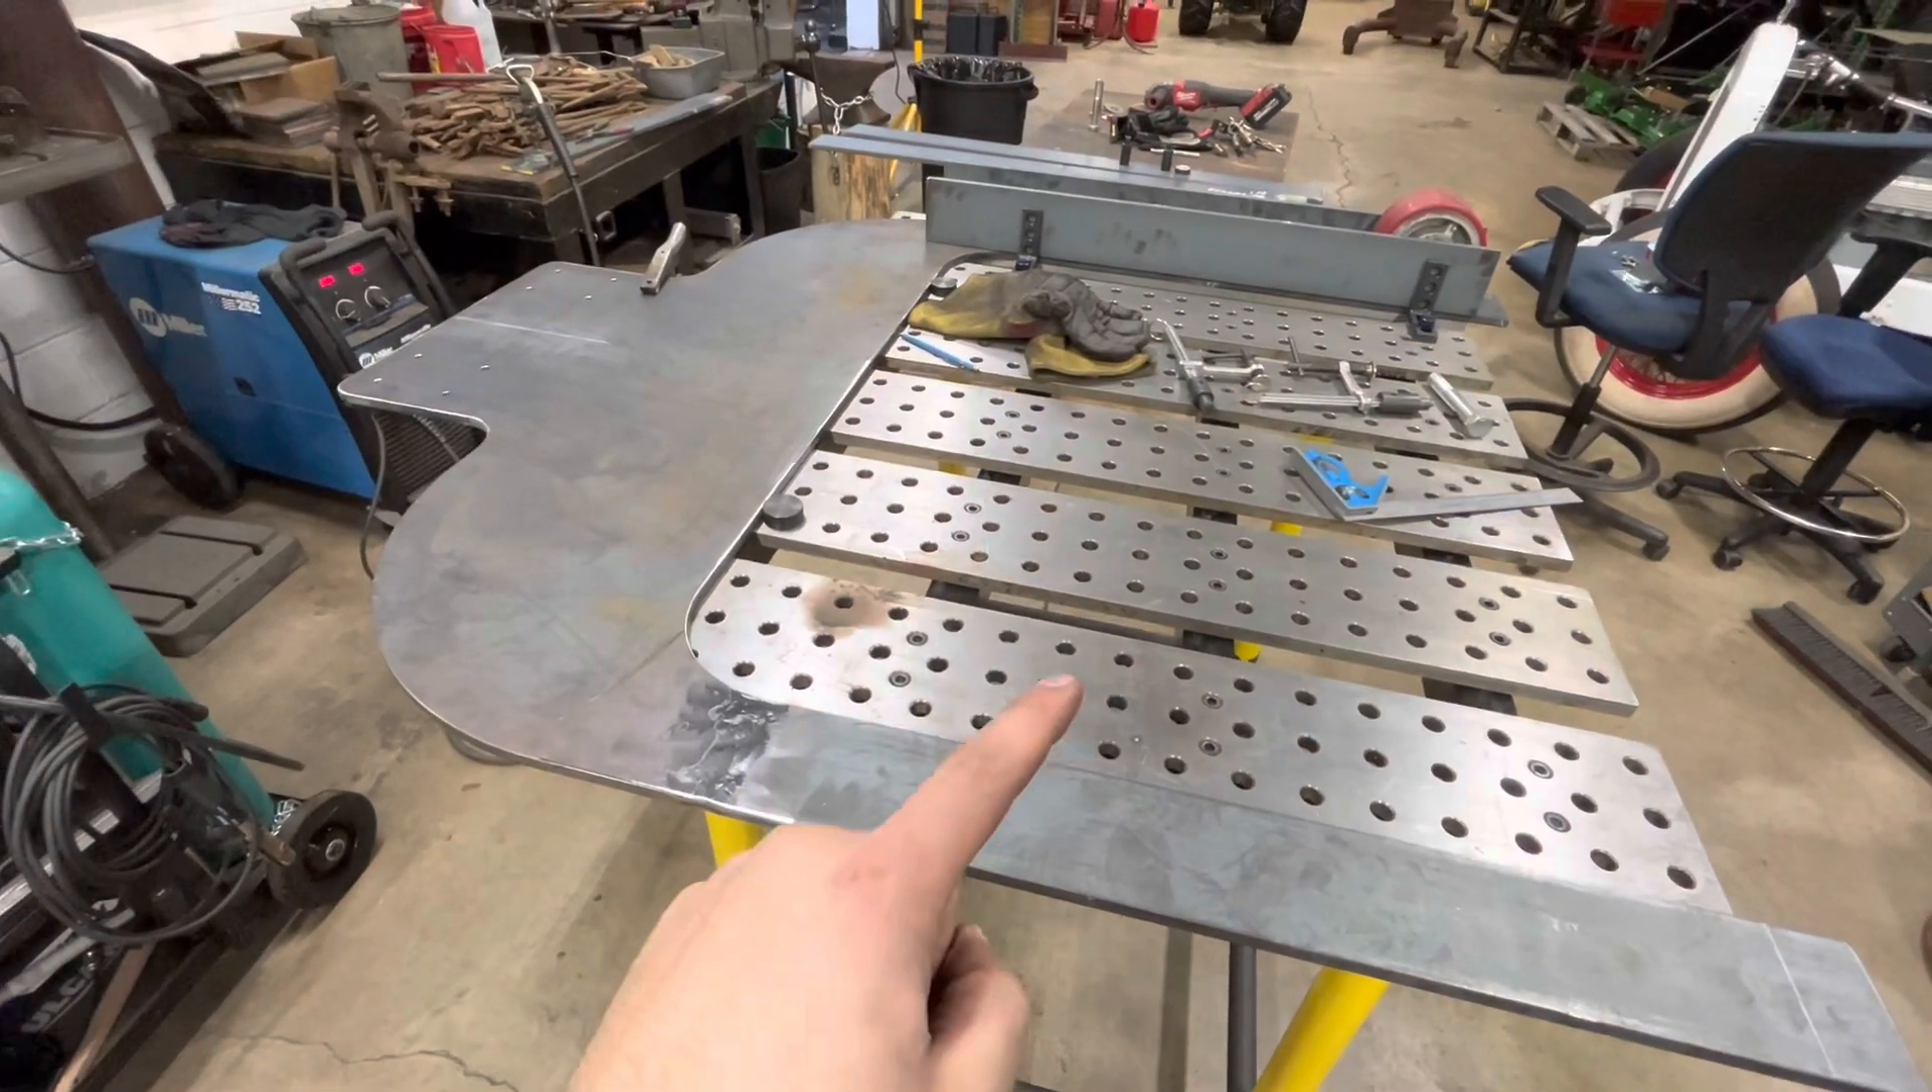All right so we got the base here we got it welded up we got the four inch wide flat bar welded to the plasma cut plate.